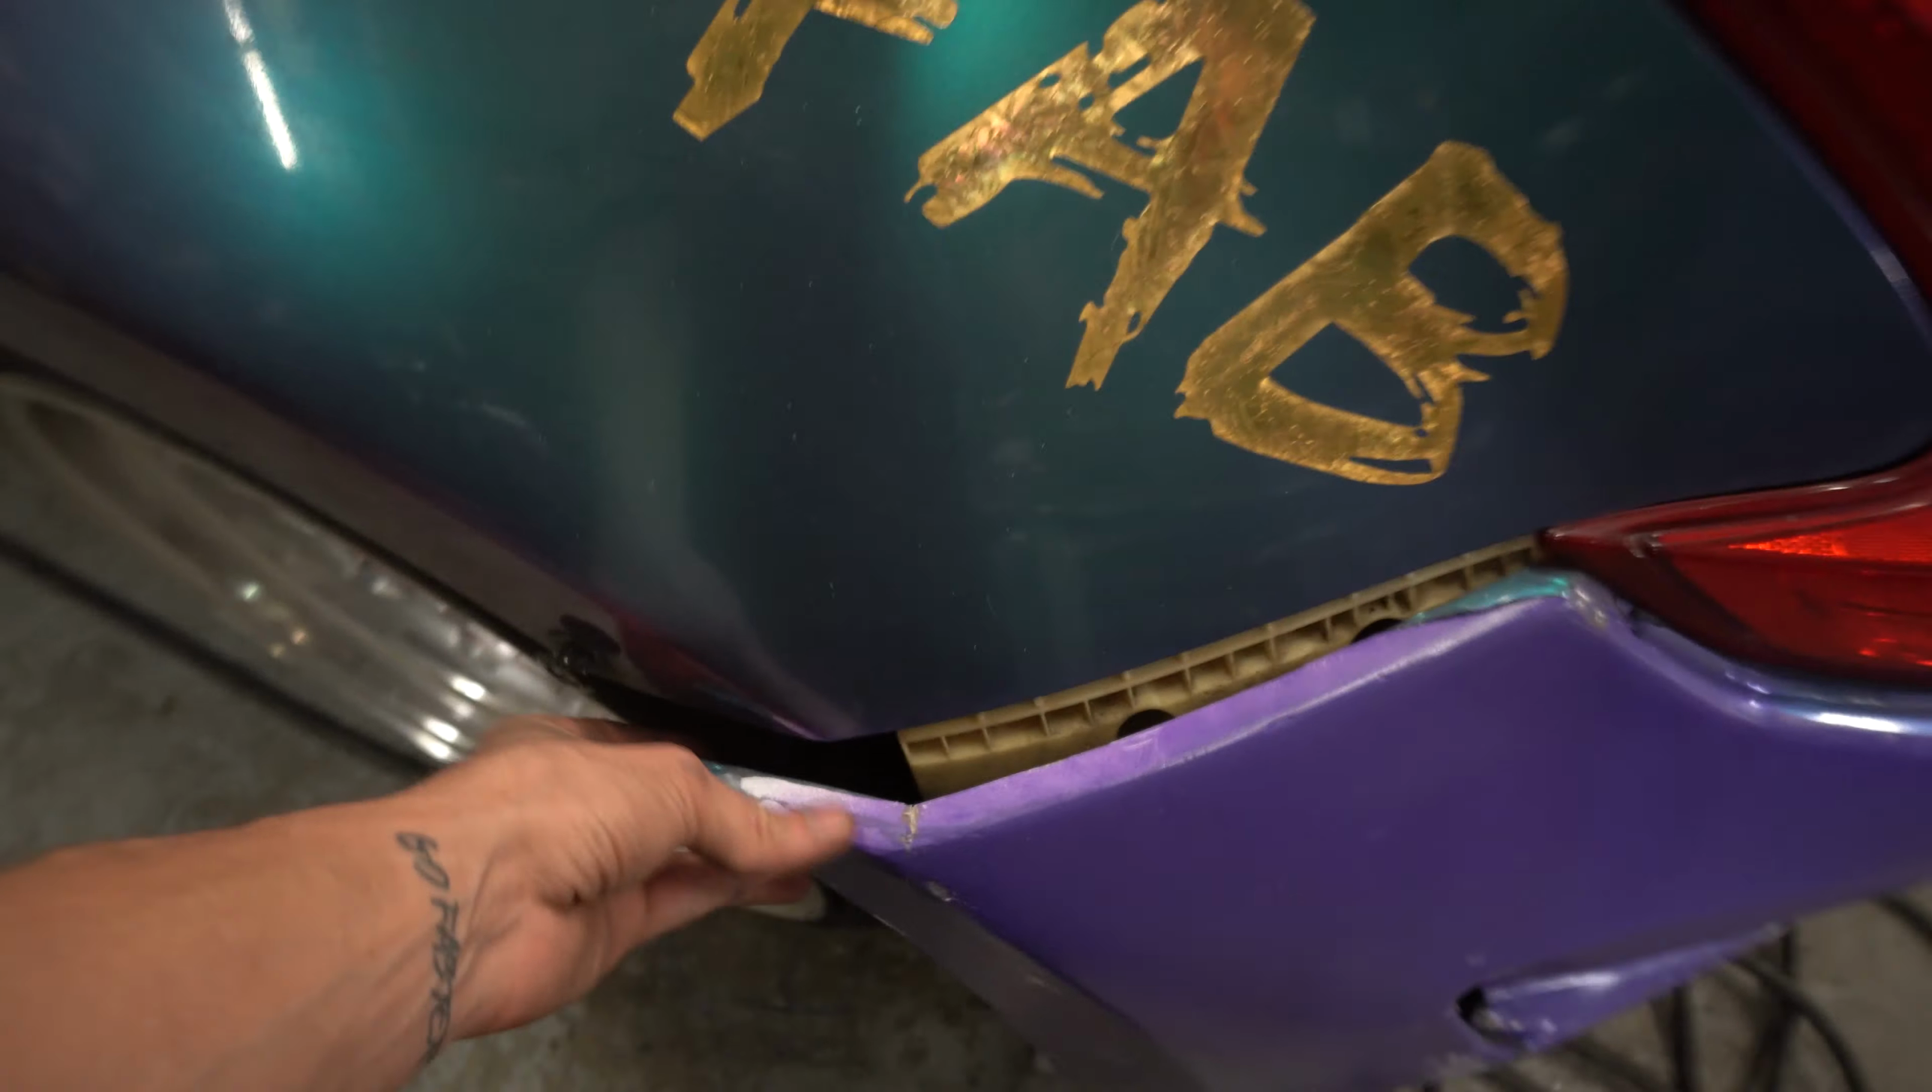This is how the rear bumper fits, which is awful.